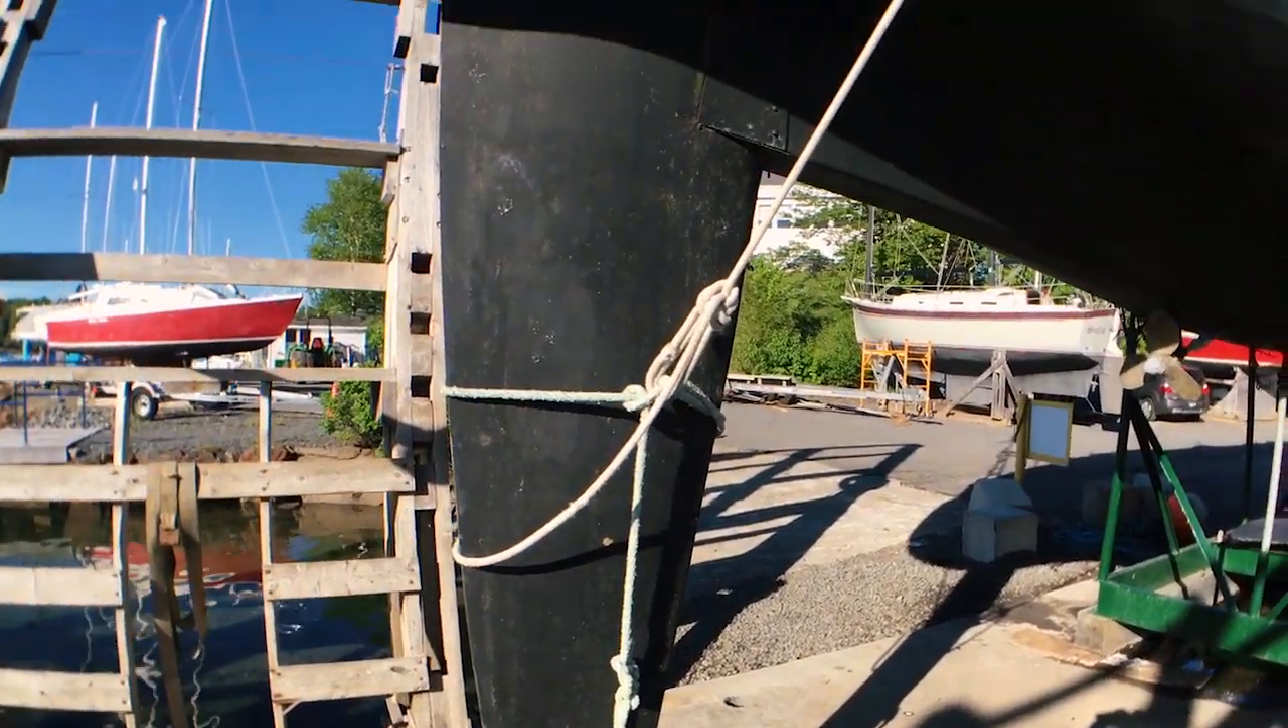But I got my rudder now tied on. And I did this rope that goes across and below.